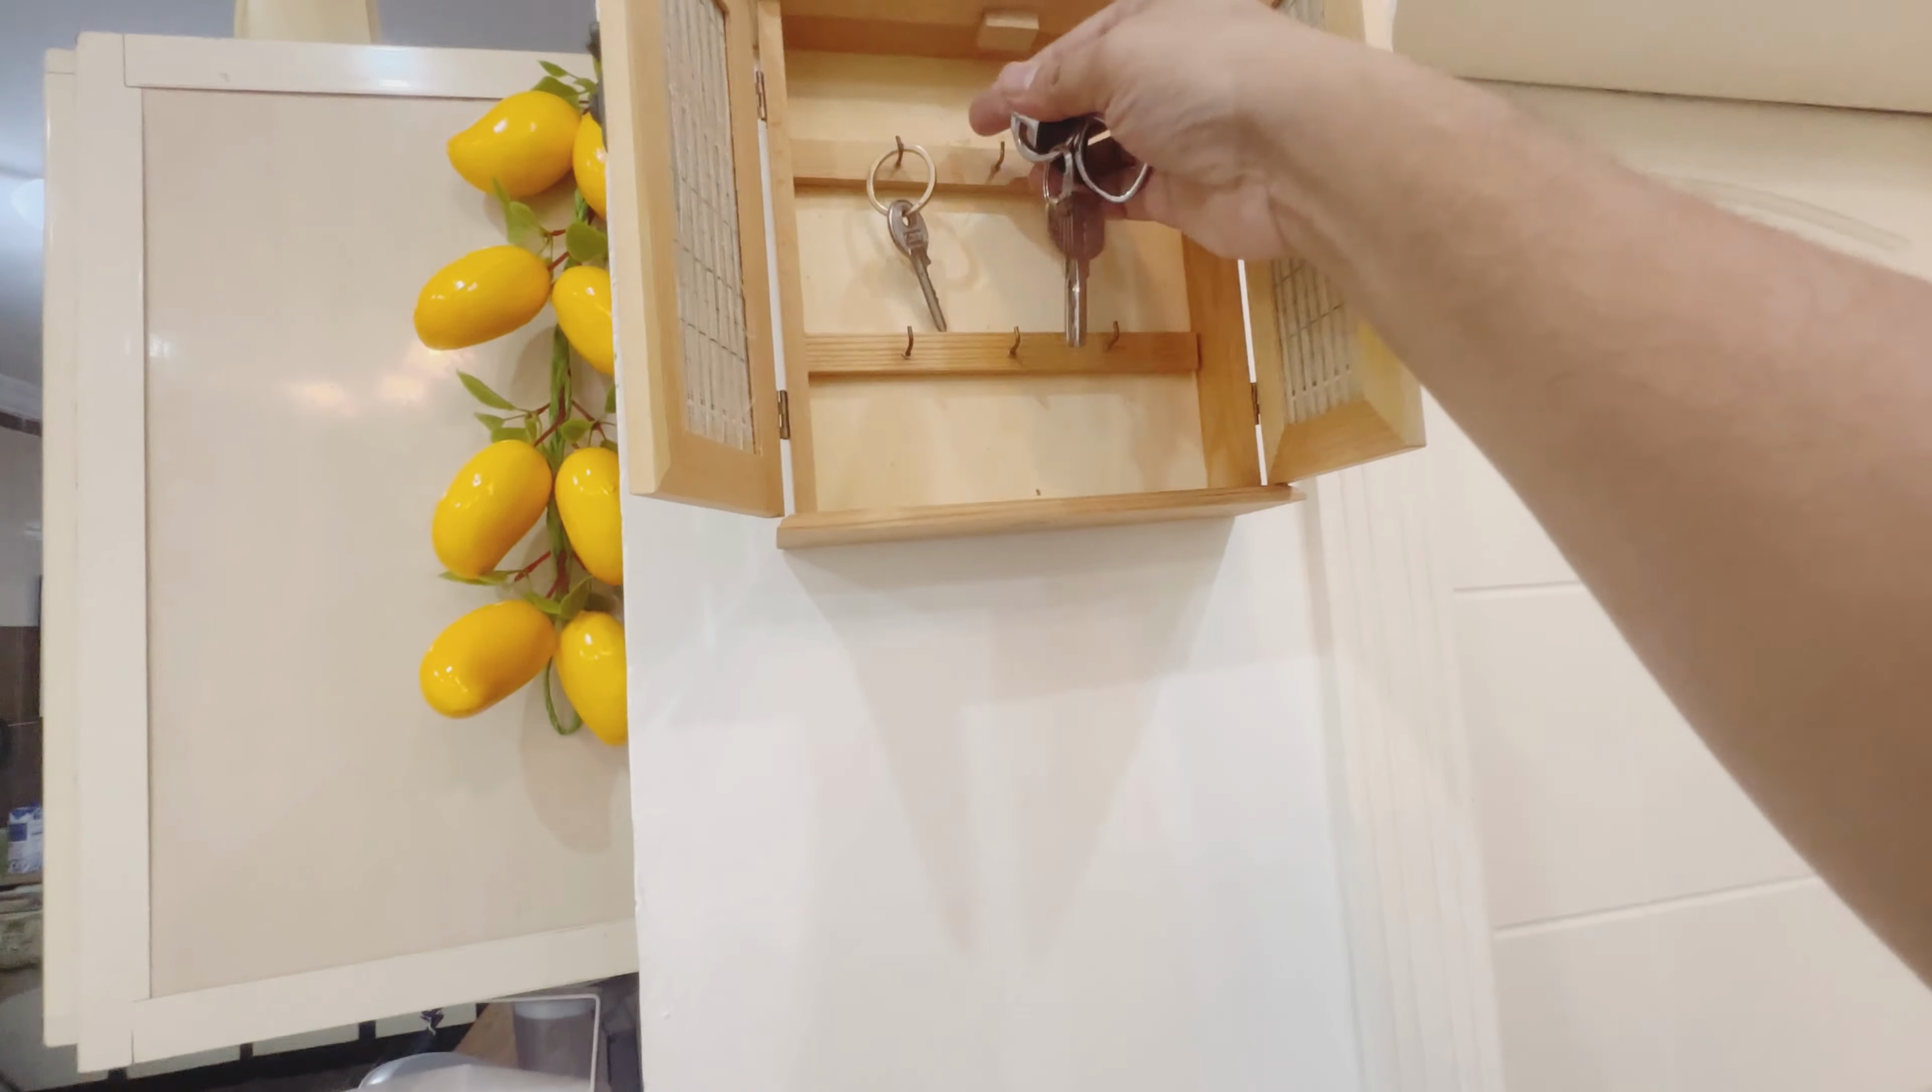यह की होल्डर भी जो है यह मैंने इंस्टॉल कर लिया है।